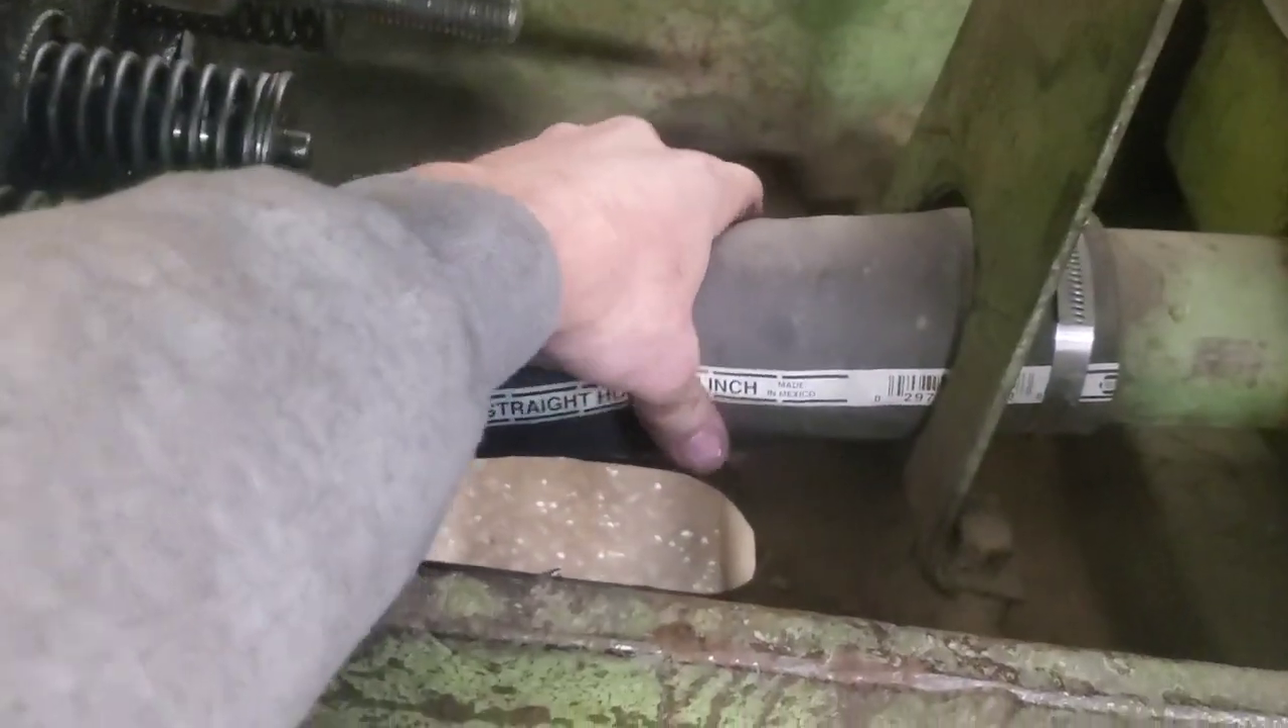We still got to get this hose off of here yet.